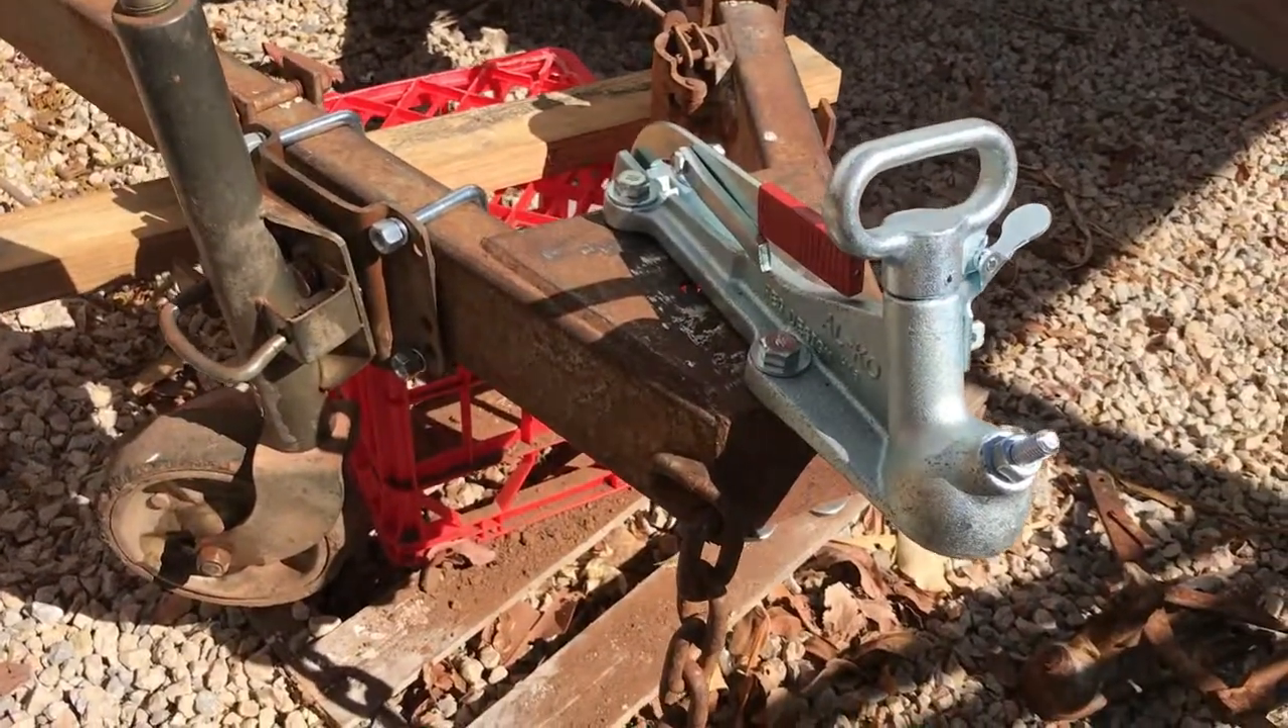Okay so we've got the new tow hitch and jockey wheel in place obviously bolts just need to be all tightened up and once everything's painted with the rust kill it'll all blend in beautifully.